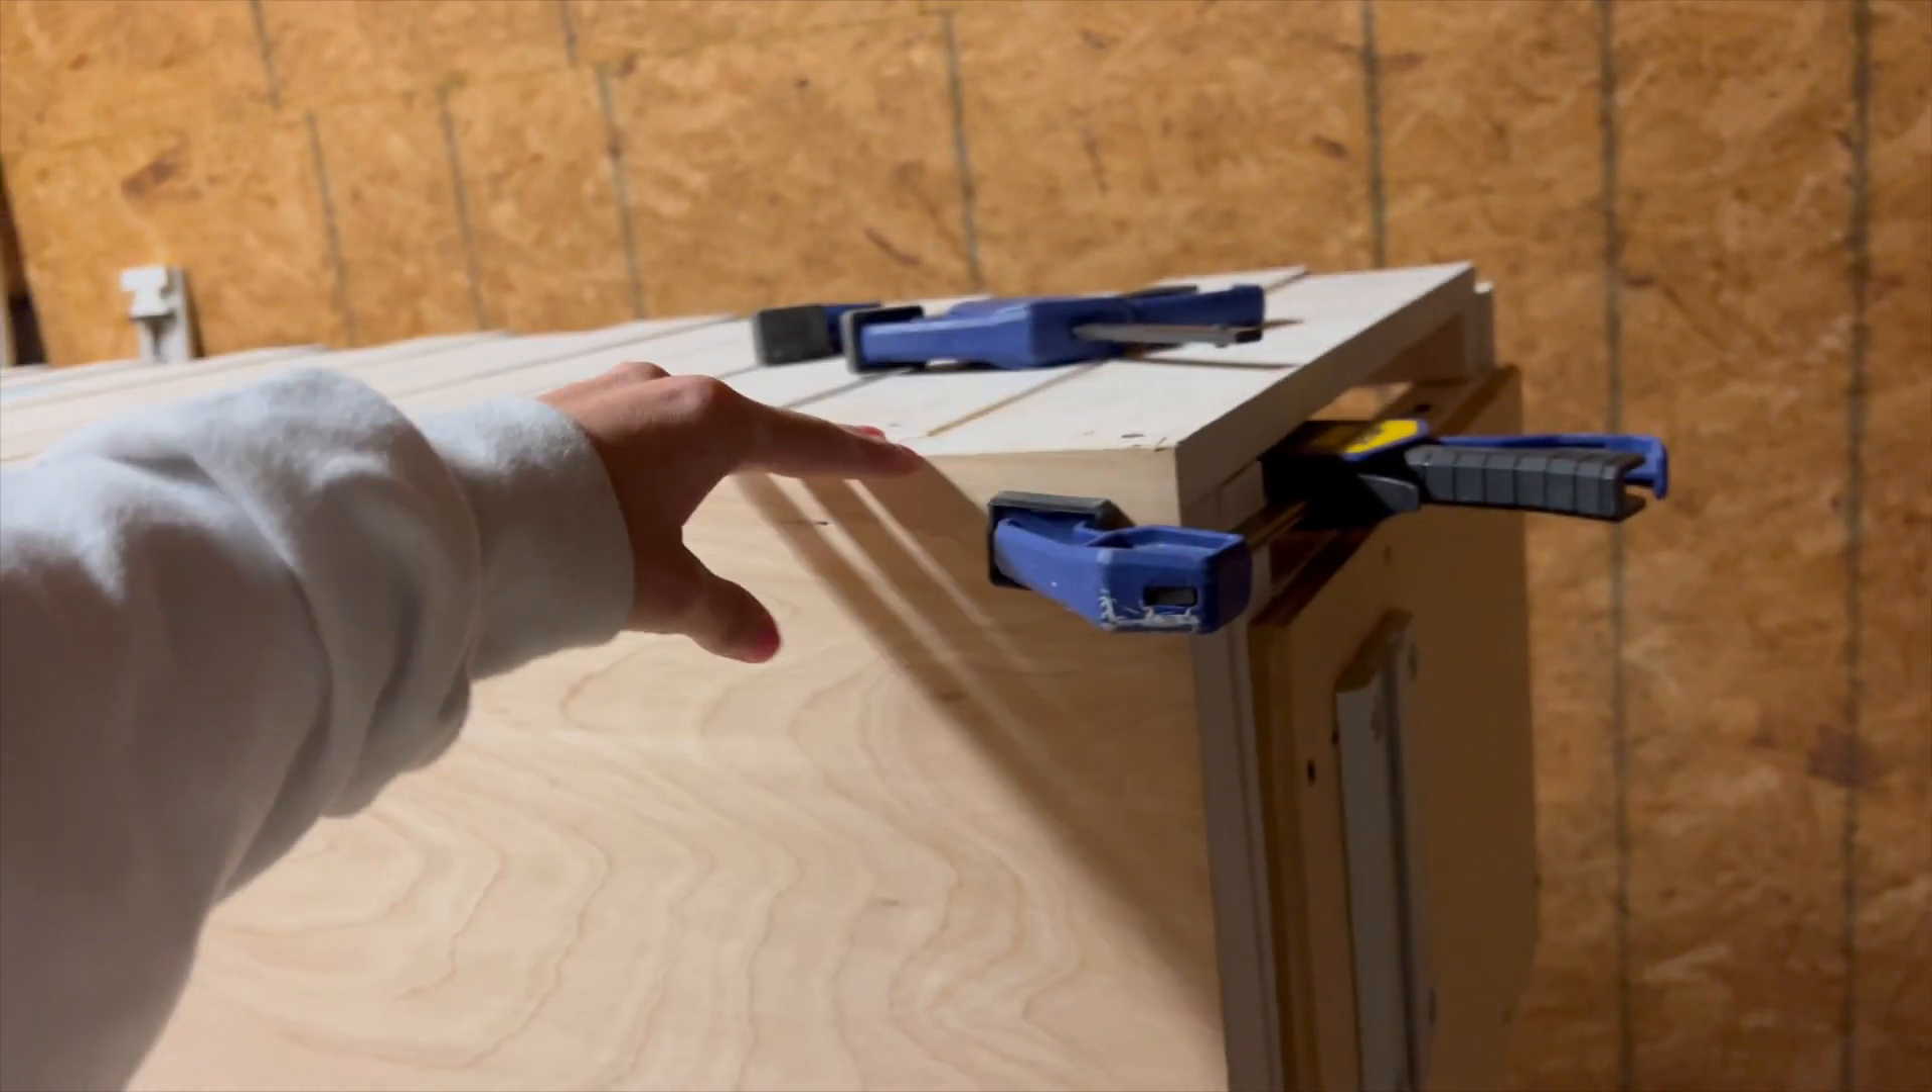We have our face frame cut we've just got it clamped in place right now so we can get back there and and draw out the inserts that we need to cut.